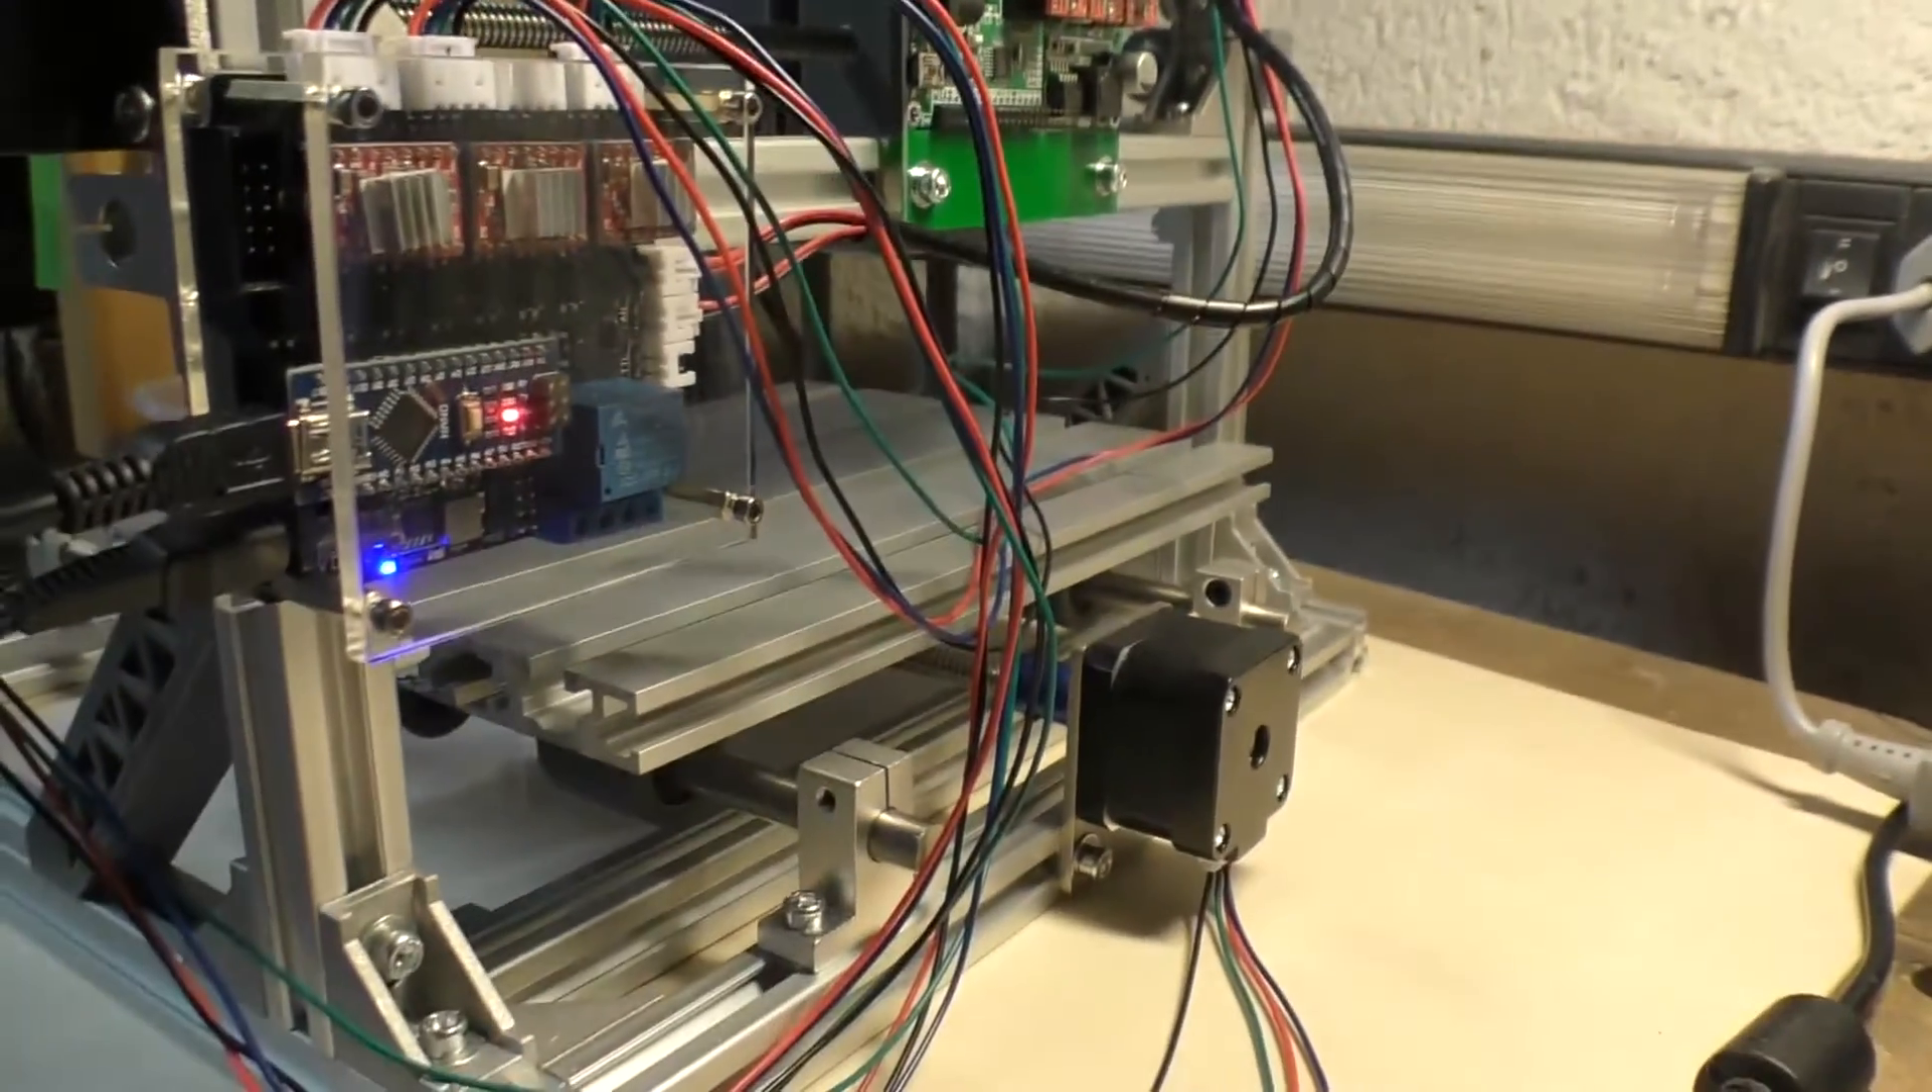So here's the new controller fitted and I've just done a mock-up to do a functional test.